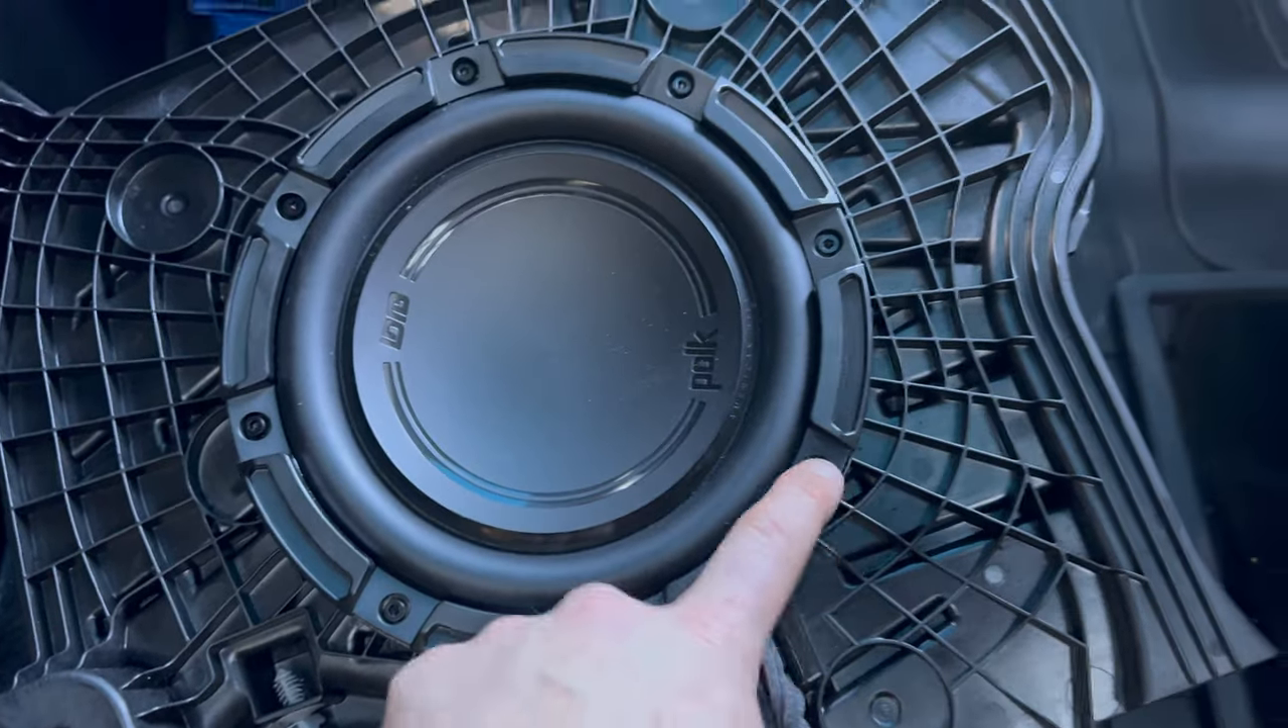So I used the bolts that came with the new subwoofer, screwed it in.